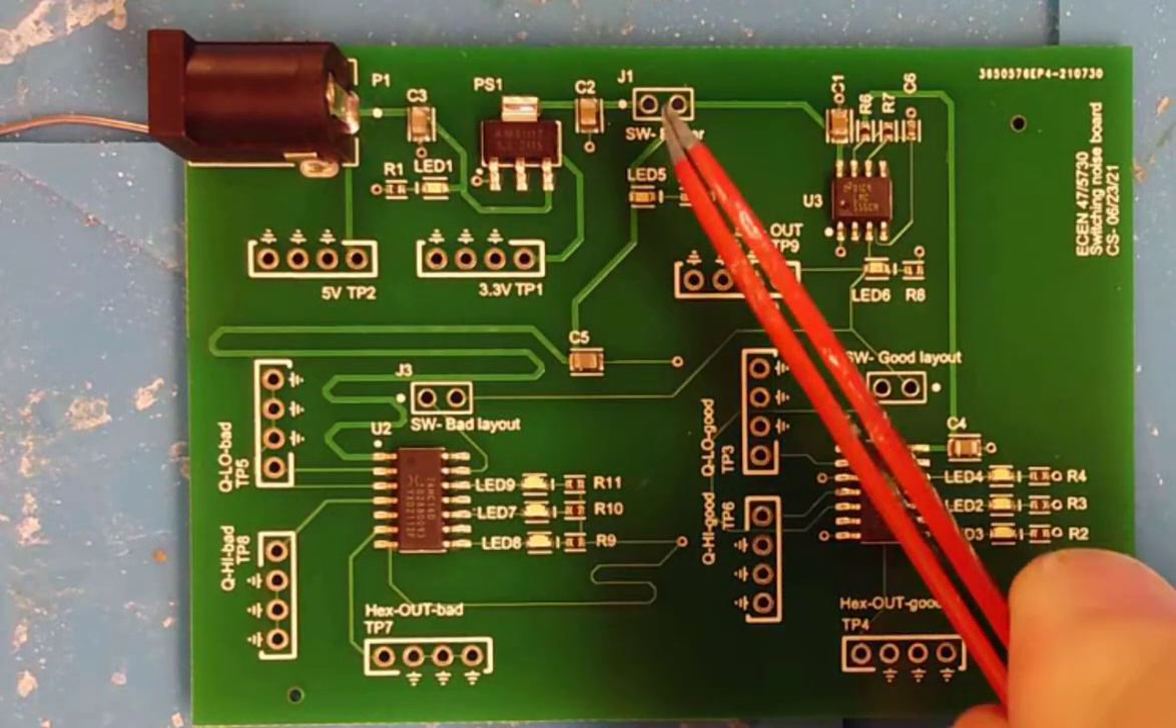We don't have the two header pins that are going to act as switches.